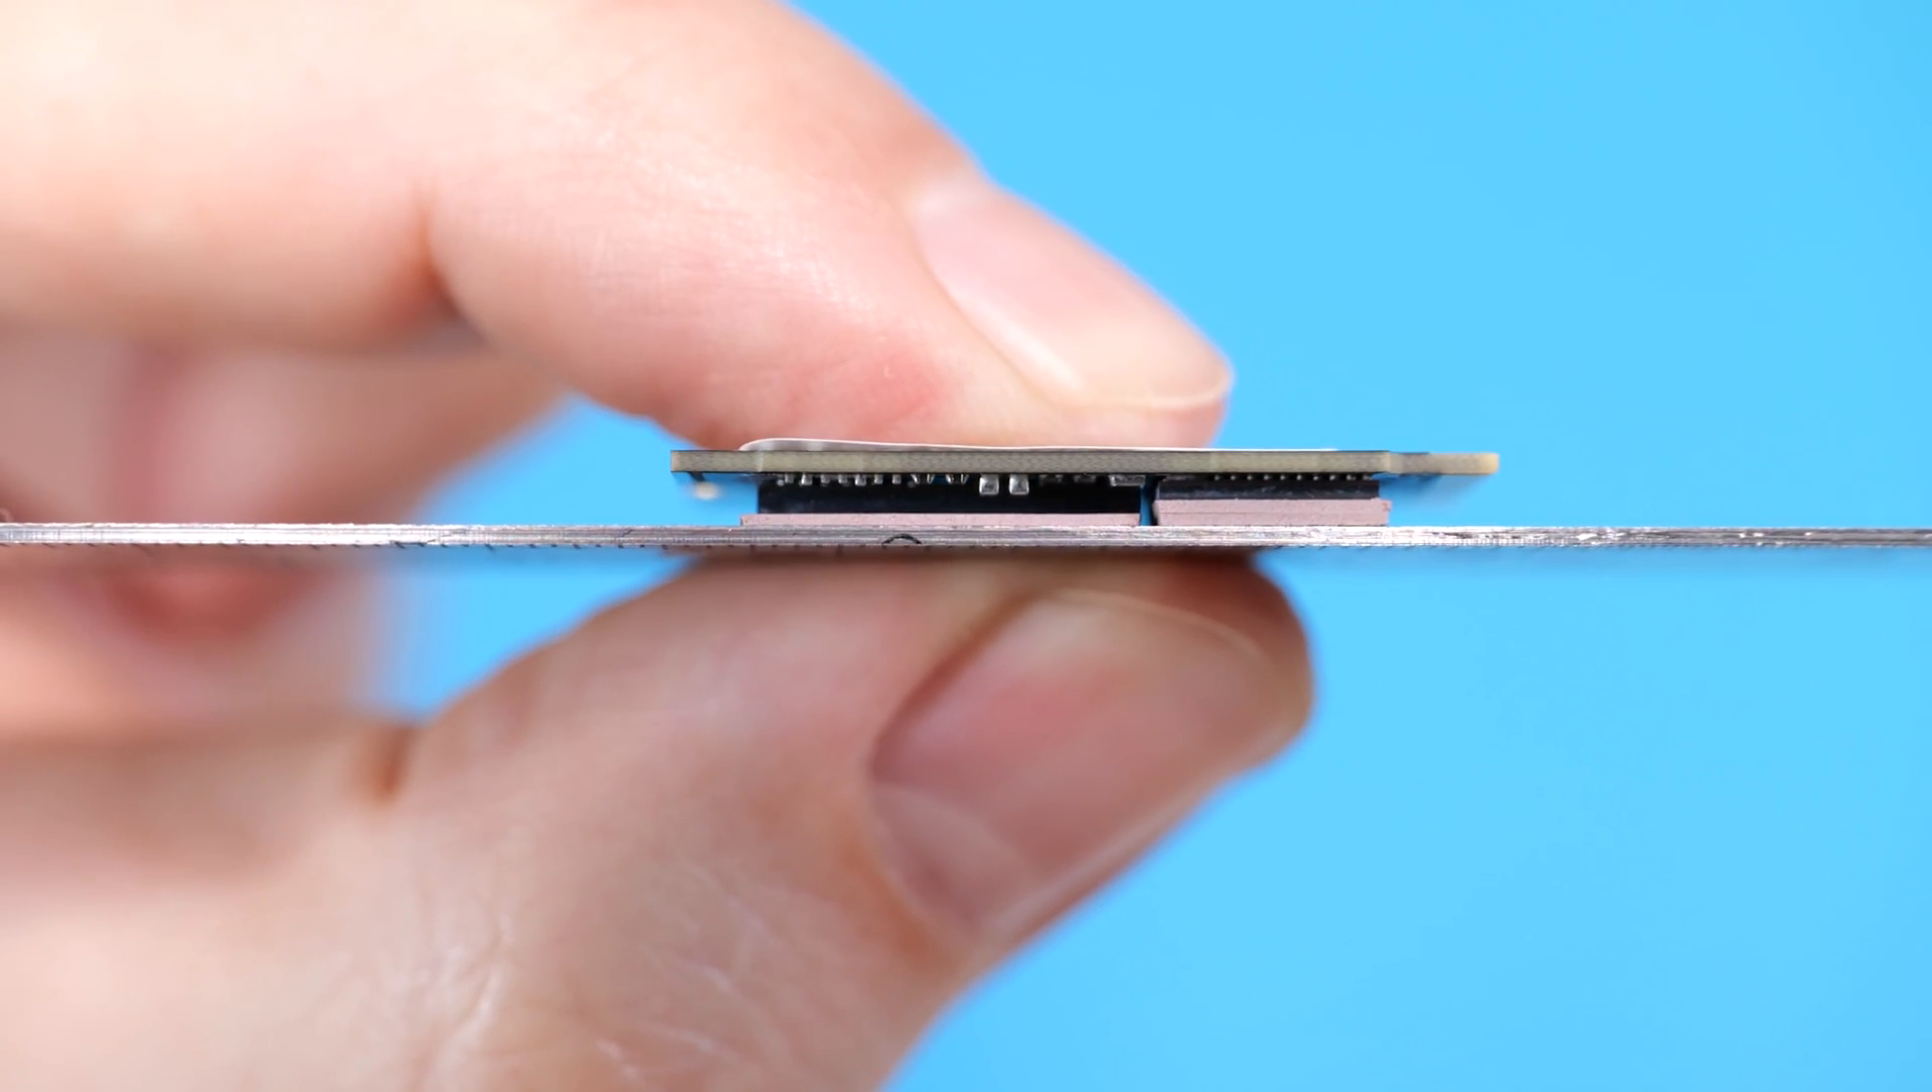Now, as you can see, the surface under this improvised heatsink is totally flat and there's no gap anymore.